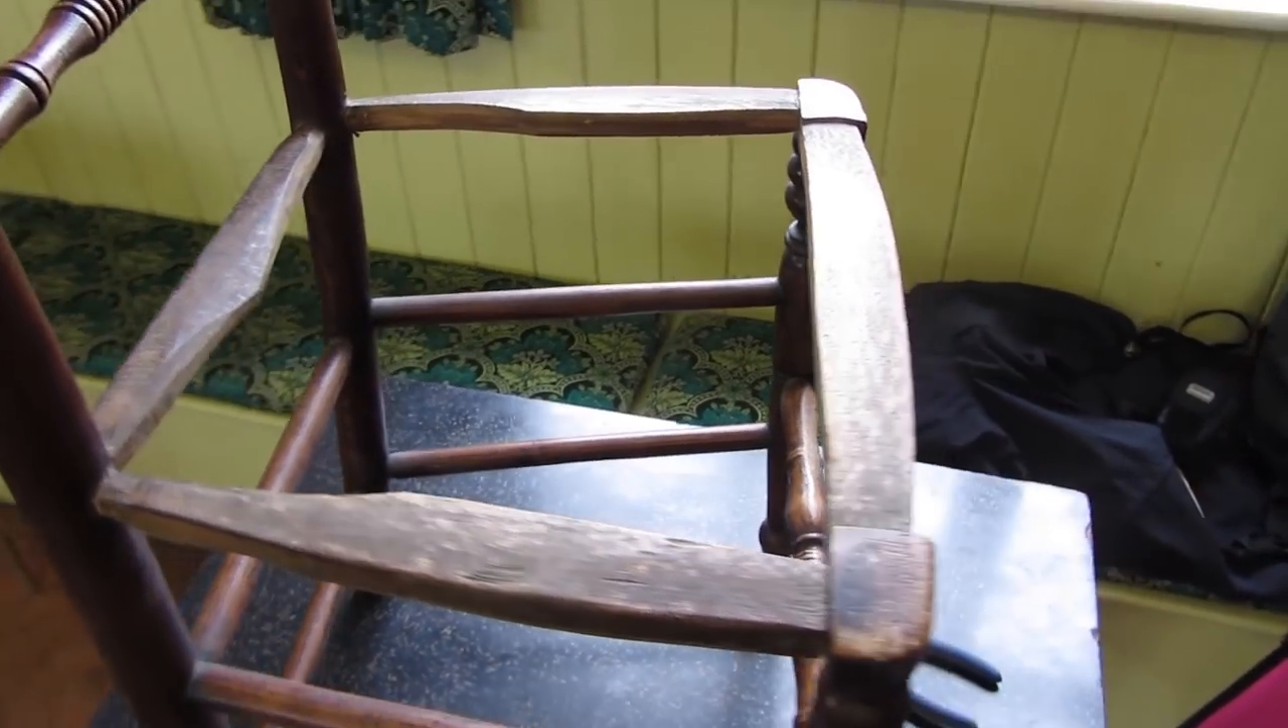That's the chair with the seat removed so now that's ready for rushing.